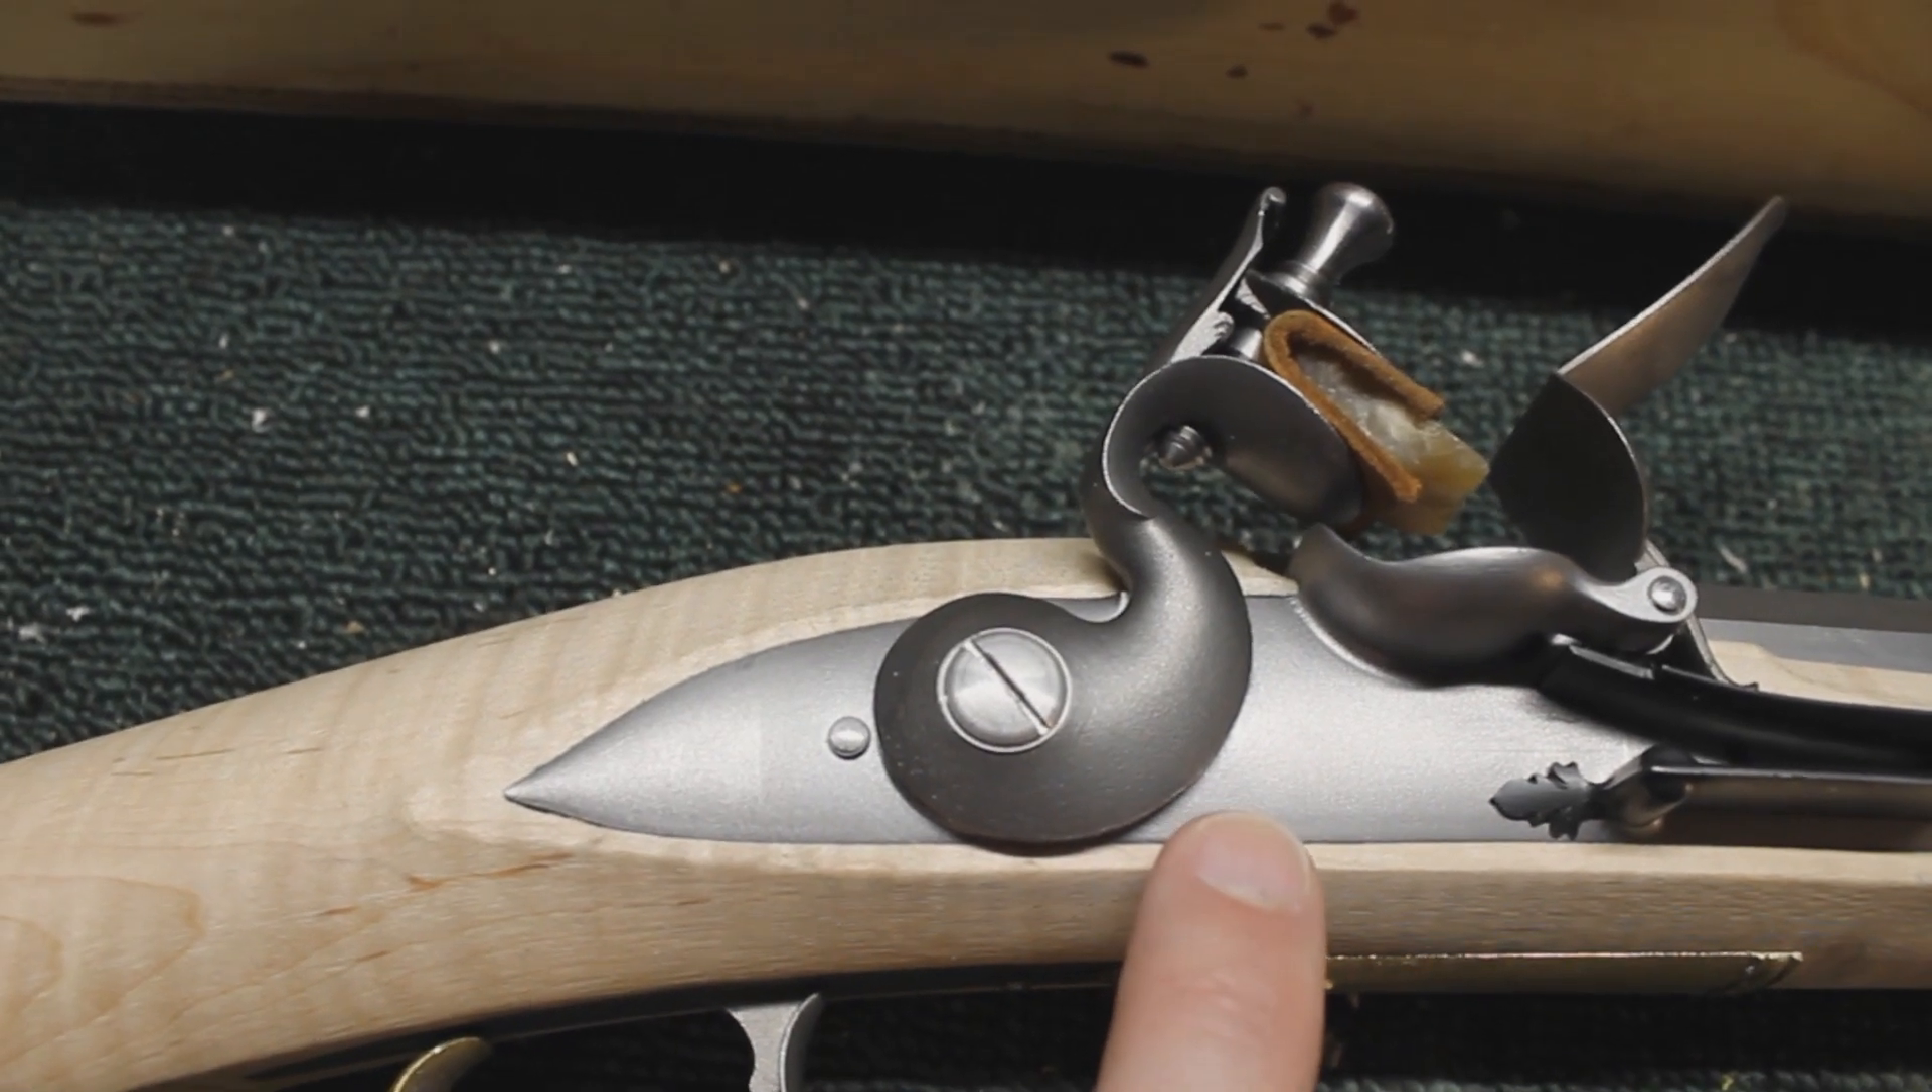Lock fitment is really nice.